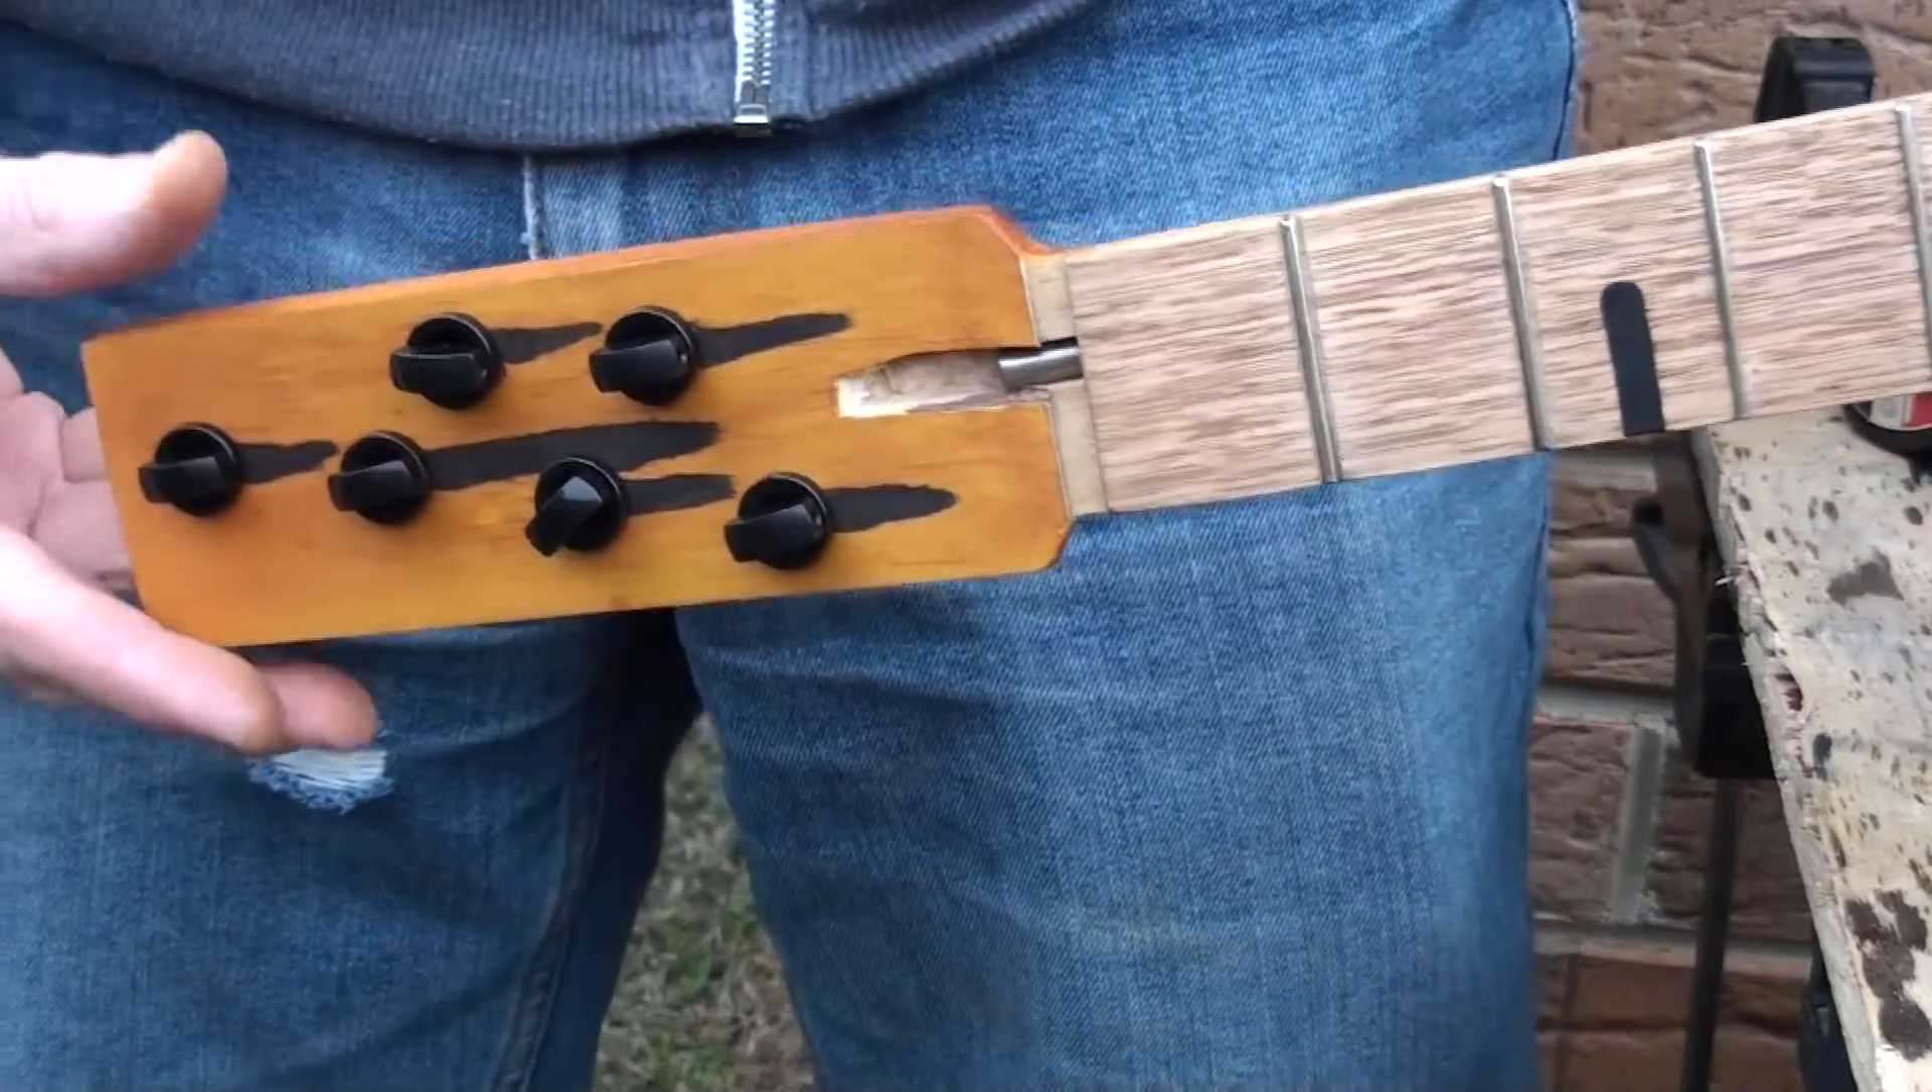I haven't got a nut in yet.